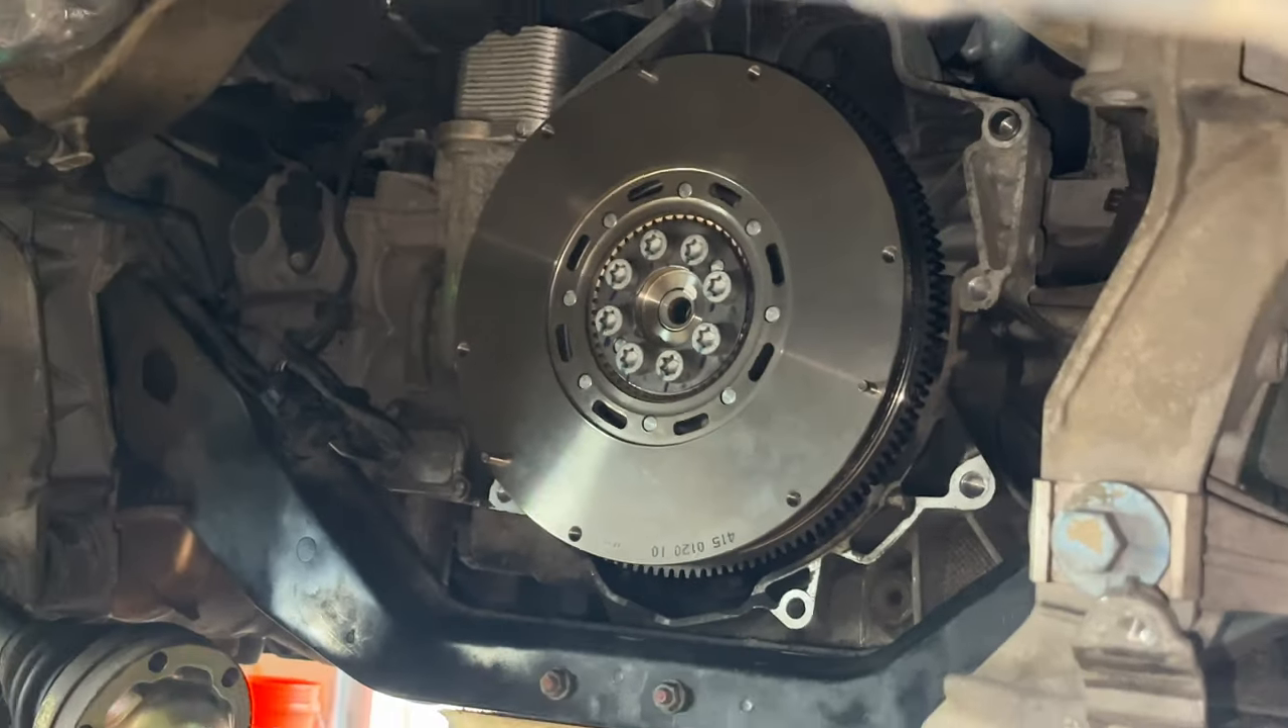The new dual mass flywheel is installed.